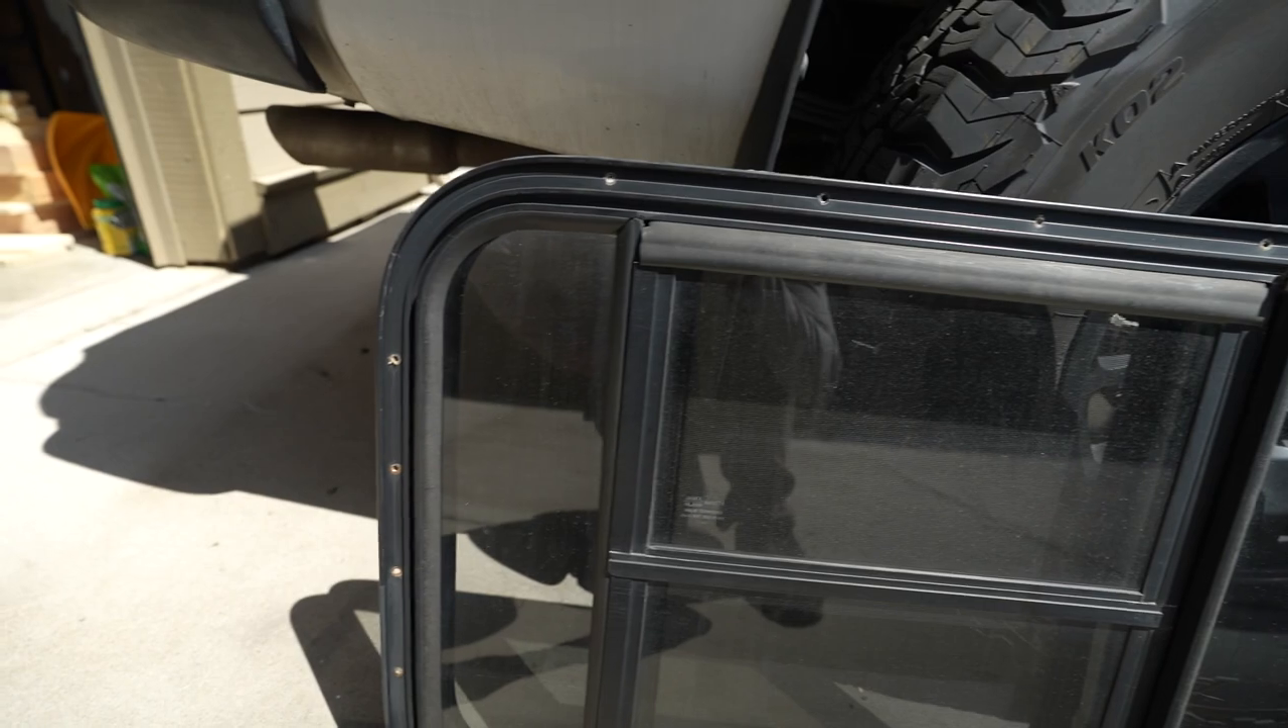So, we got the window out.